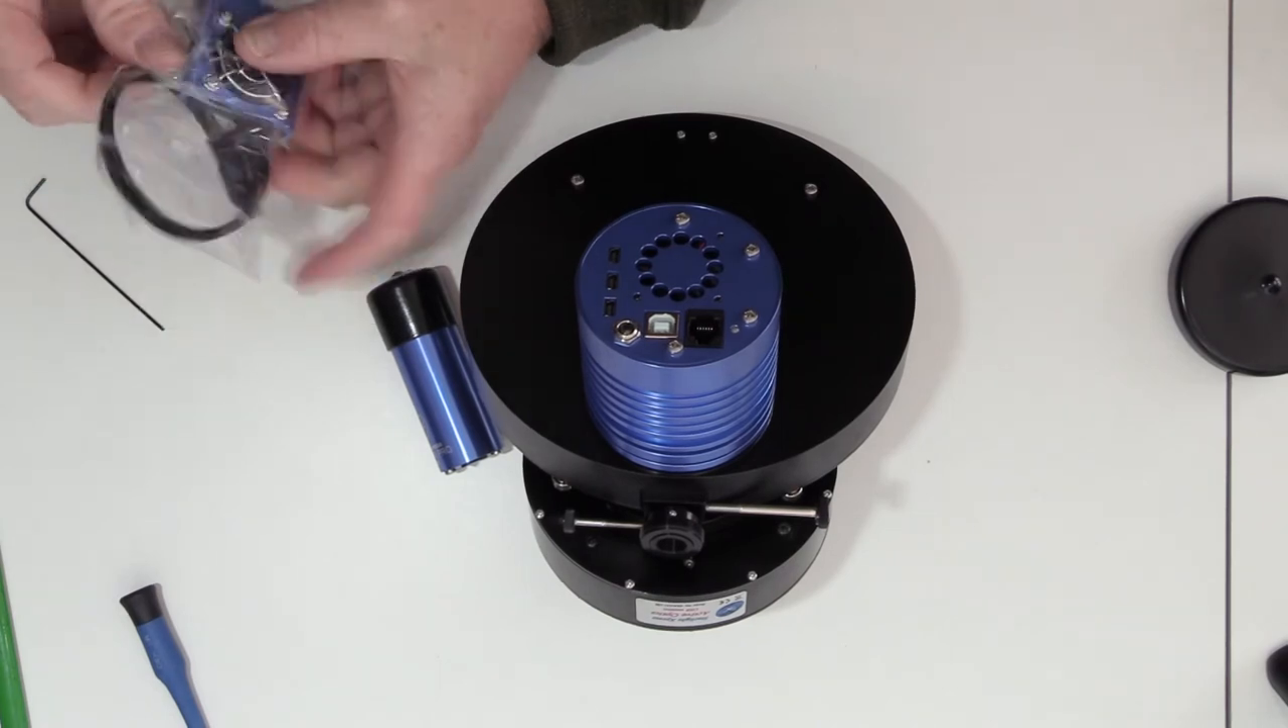Uh, so there's a couple of other bits to do. We've got the auxiliary fan to go on.